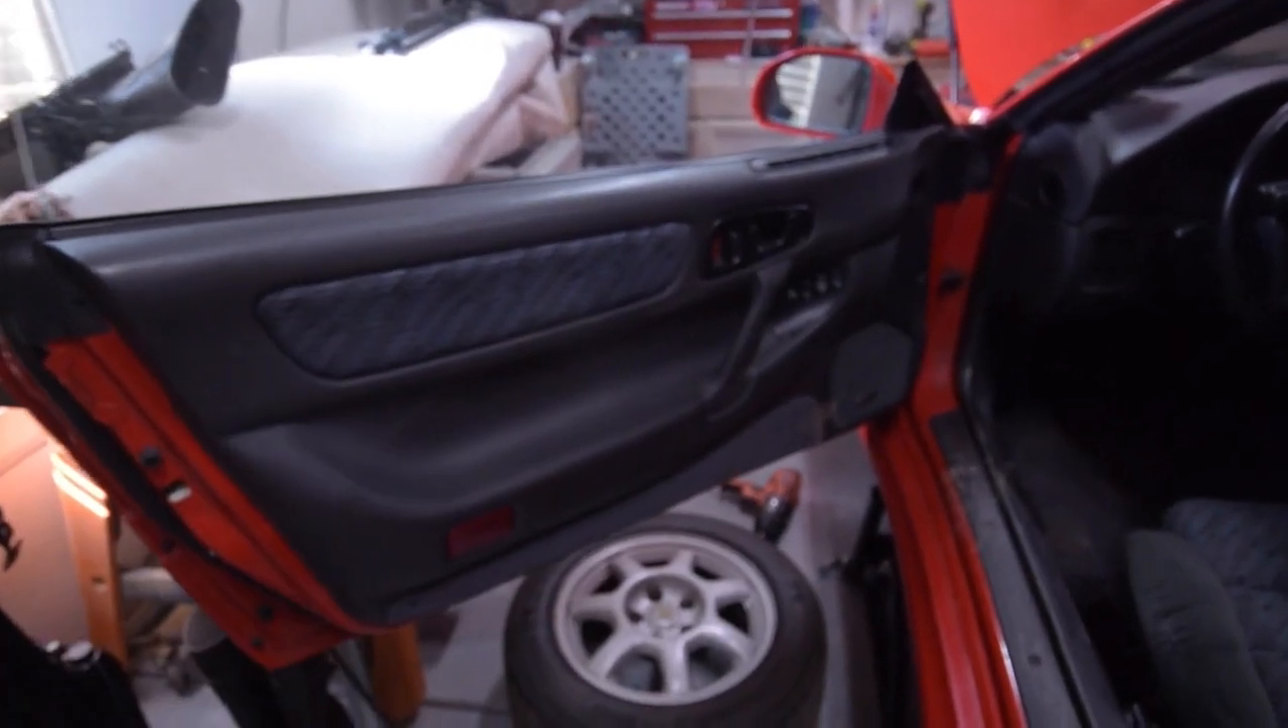We've got the door put back together so that's done.